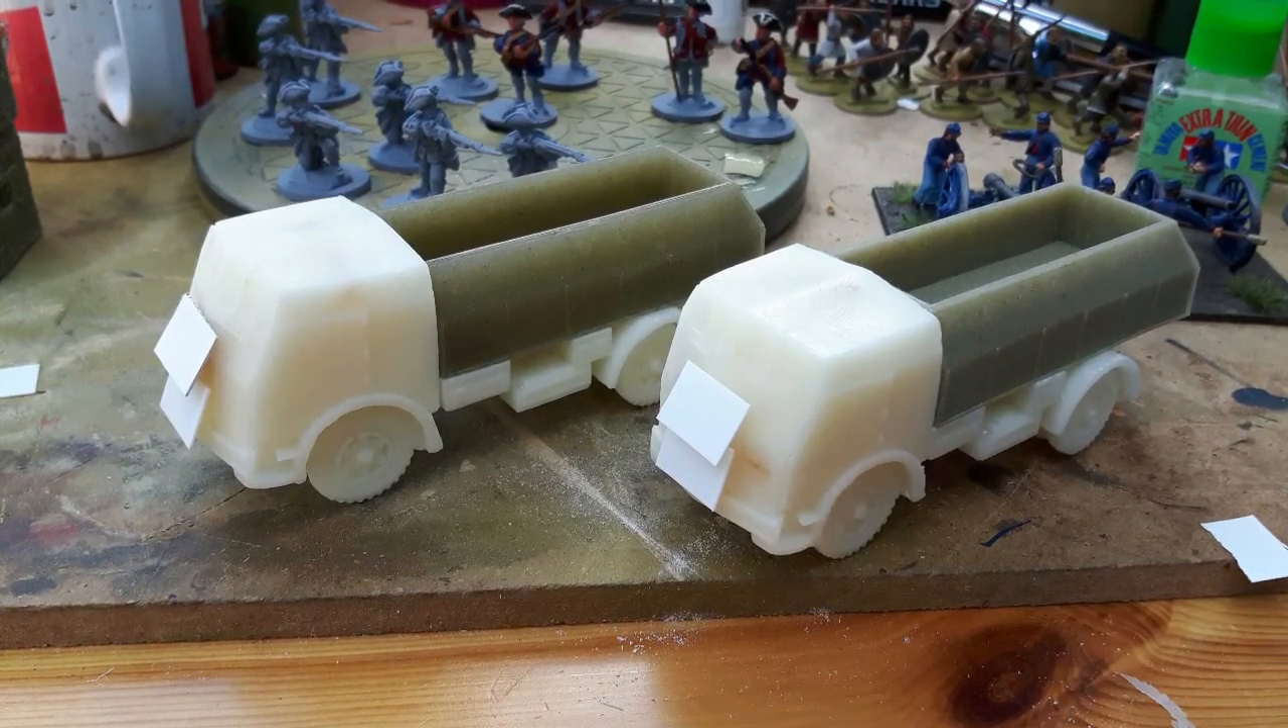So I put the two Scudatos together. And stuck the engine protection grills over the front.